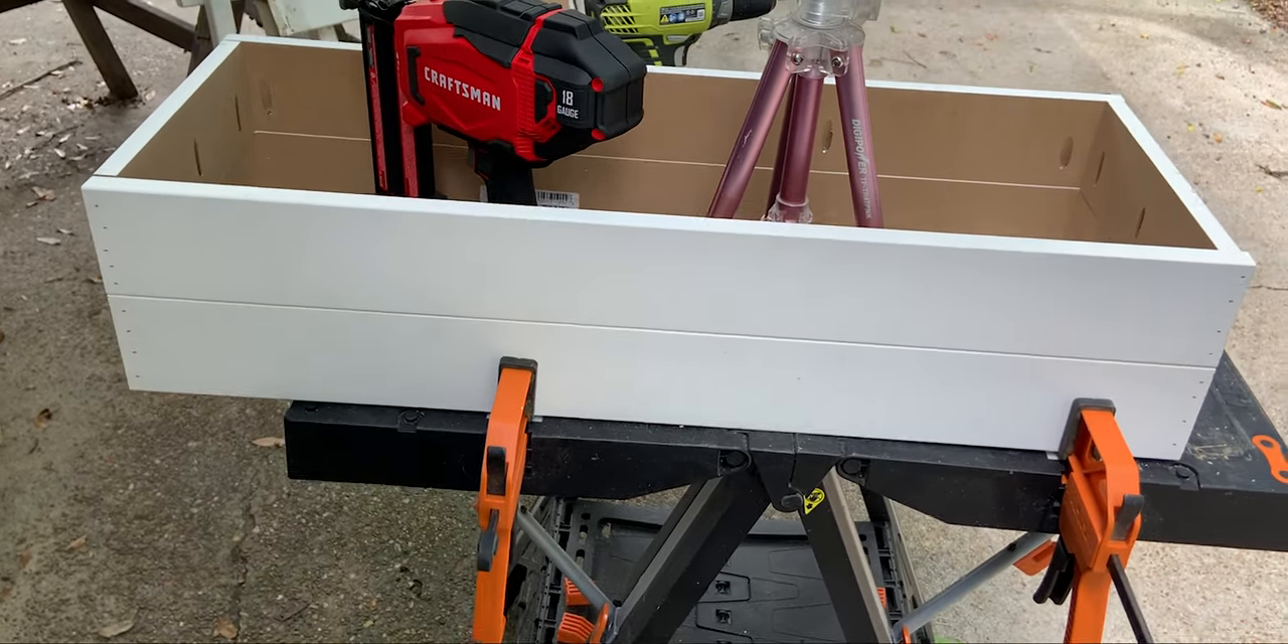And now we have a box. So now we're going to do the top and the bottom.